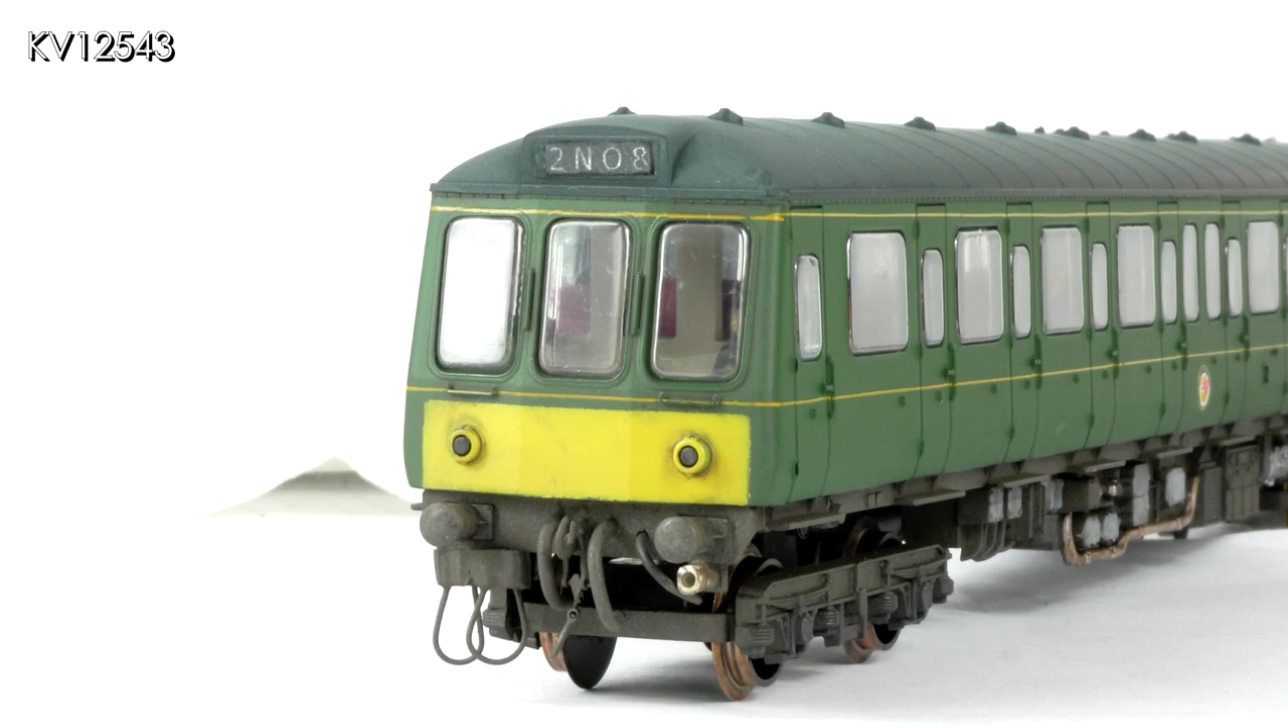Train reporting numbers were produced on PowerPoint and glued to the headcode boxes.